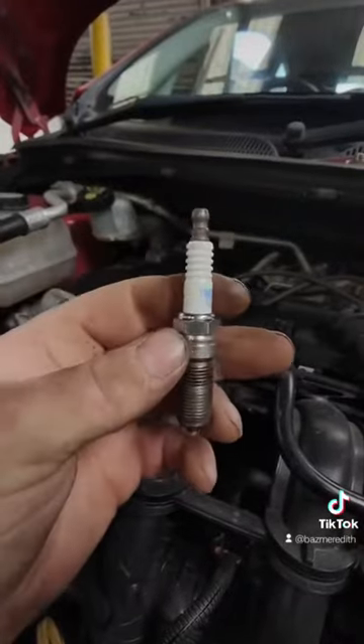So we pull the plugs out and as you can see, they look brand new.